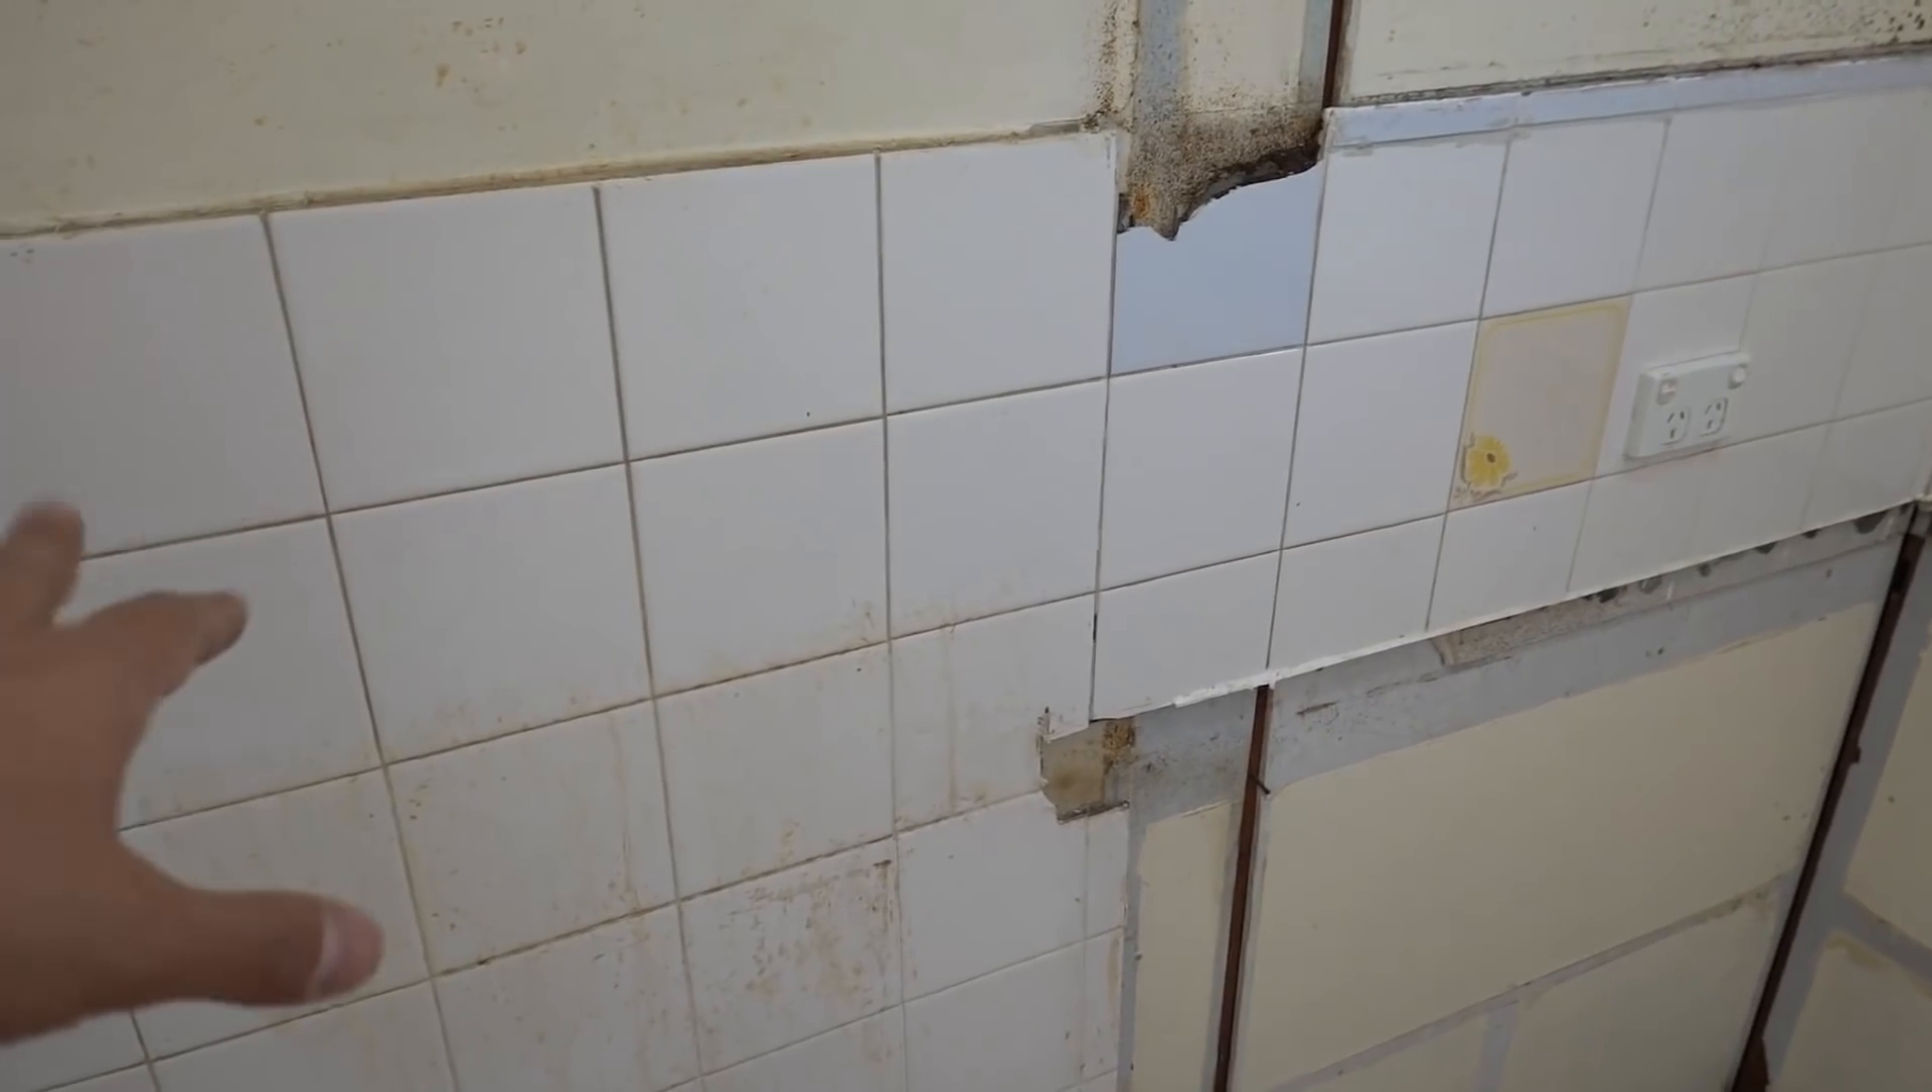All right guys, so now we've got pretty much most of the kitchen now removed, all we've basically got left is these tiles.